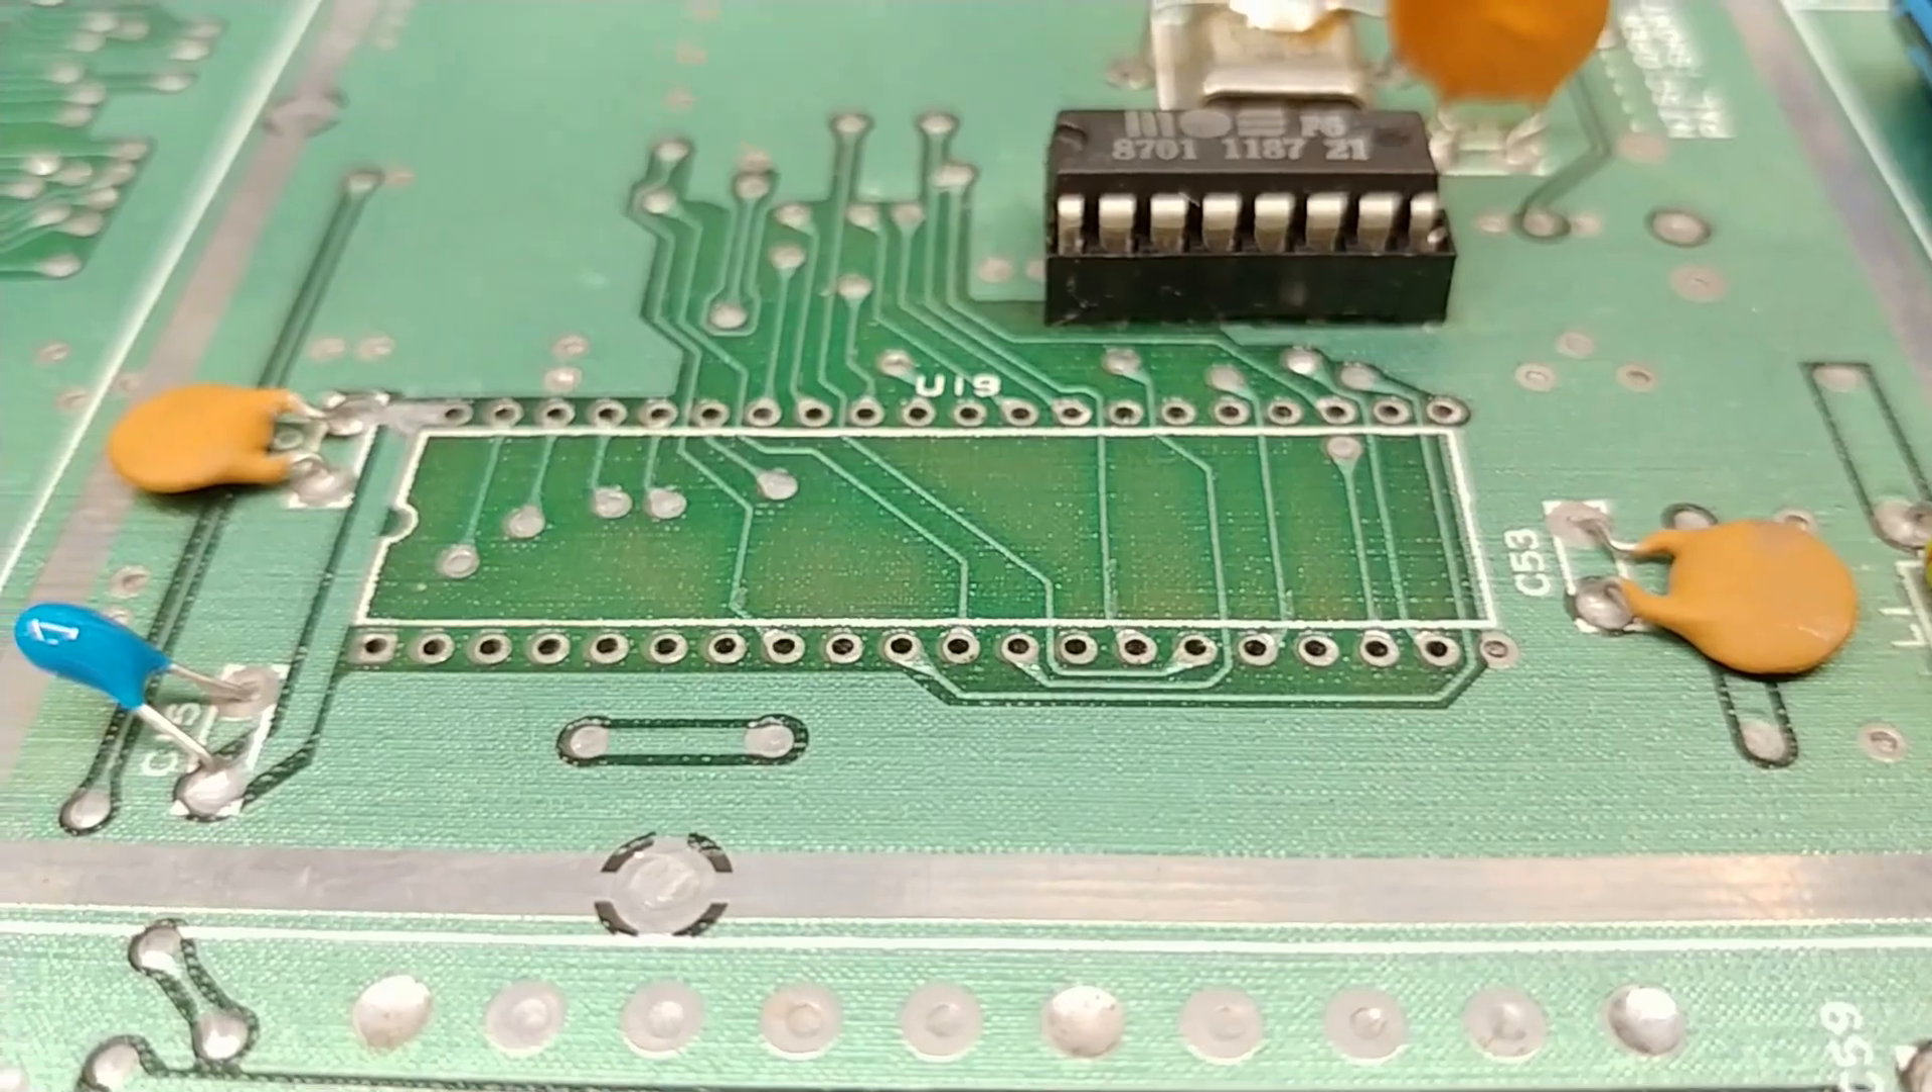A little macro action shows that we've done a pretty good job of desoldering all those pins.